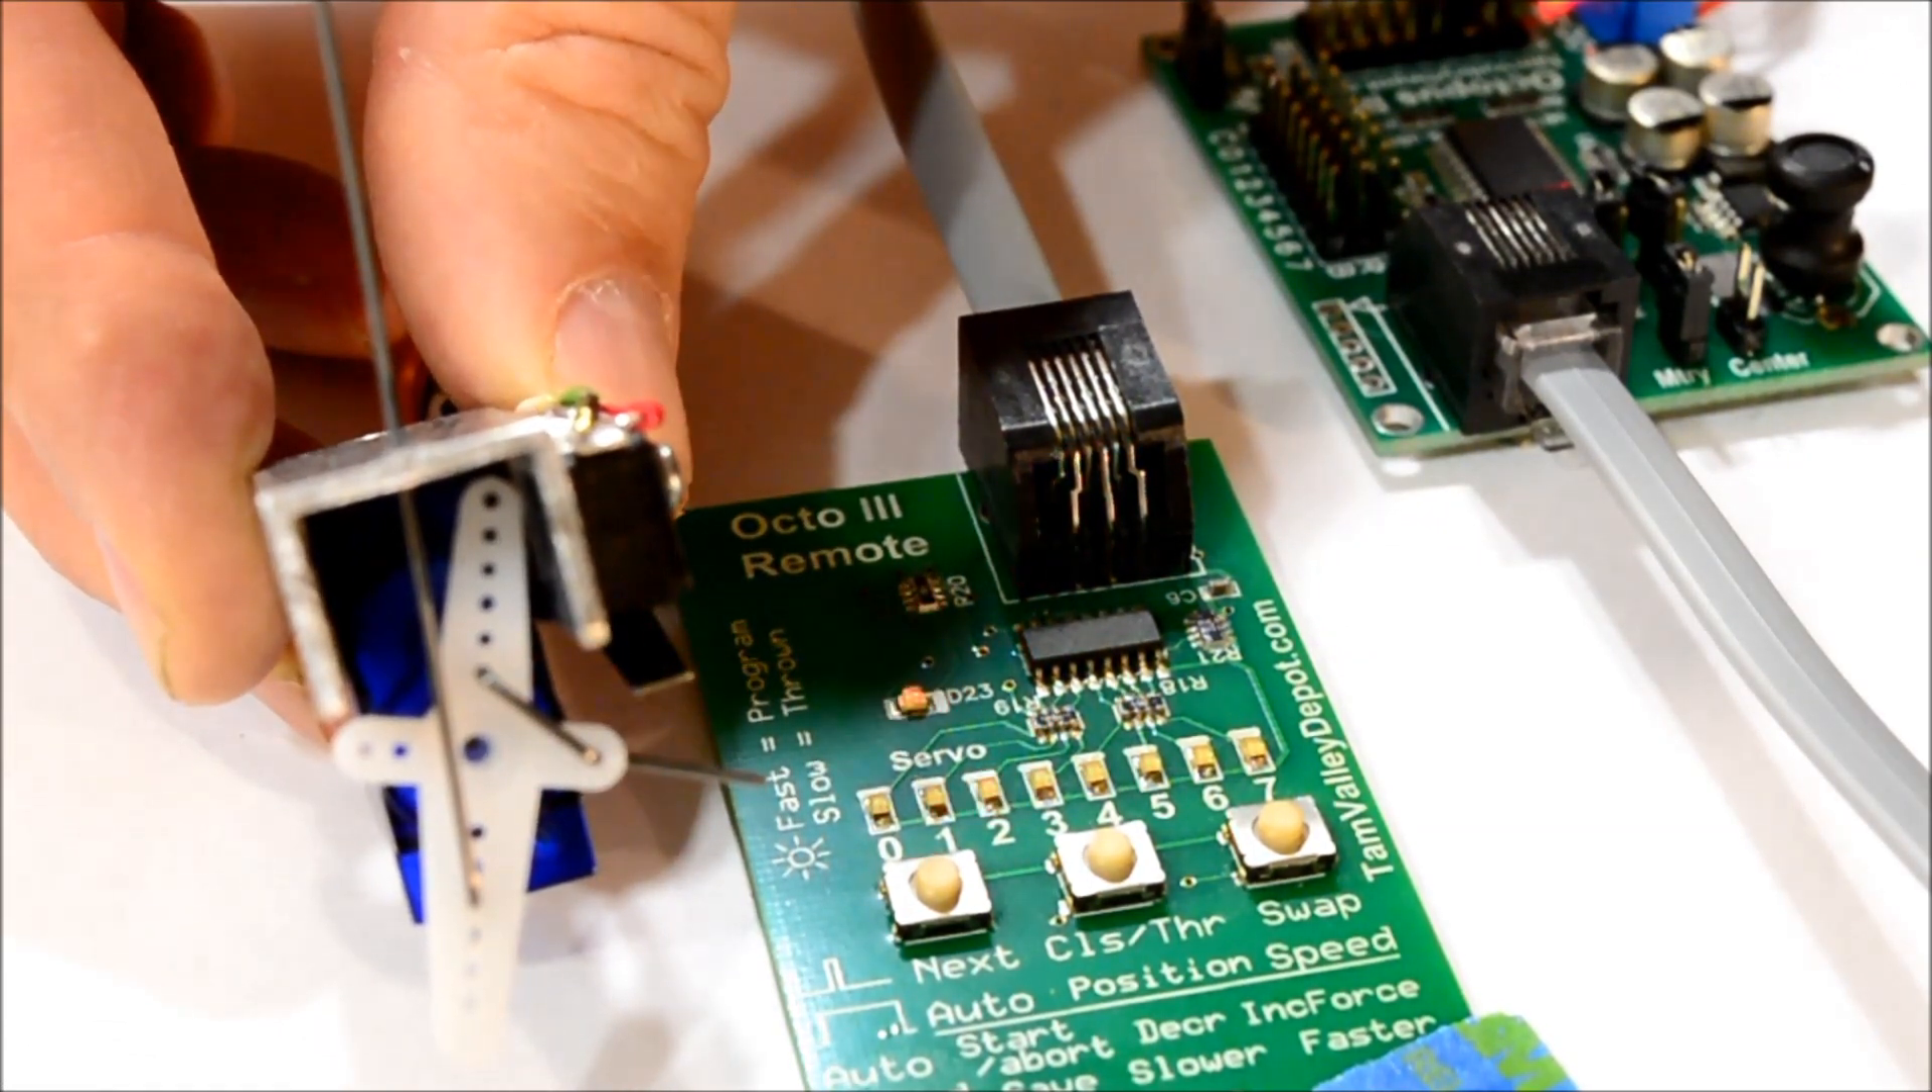Okay, now we have our servo reassembled into the bracket.